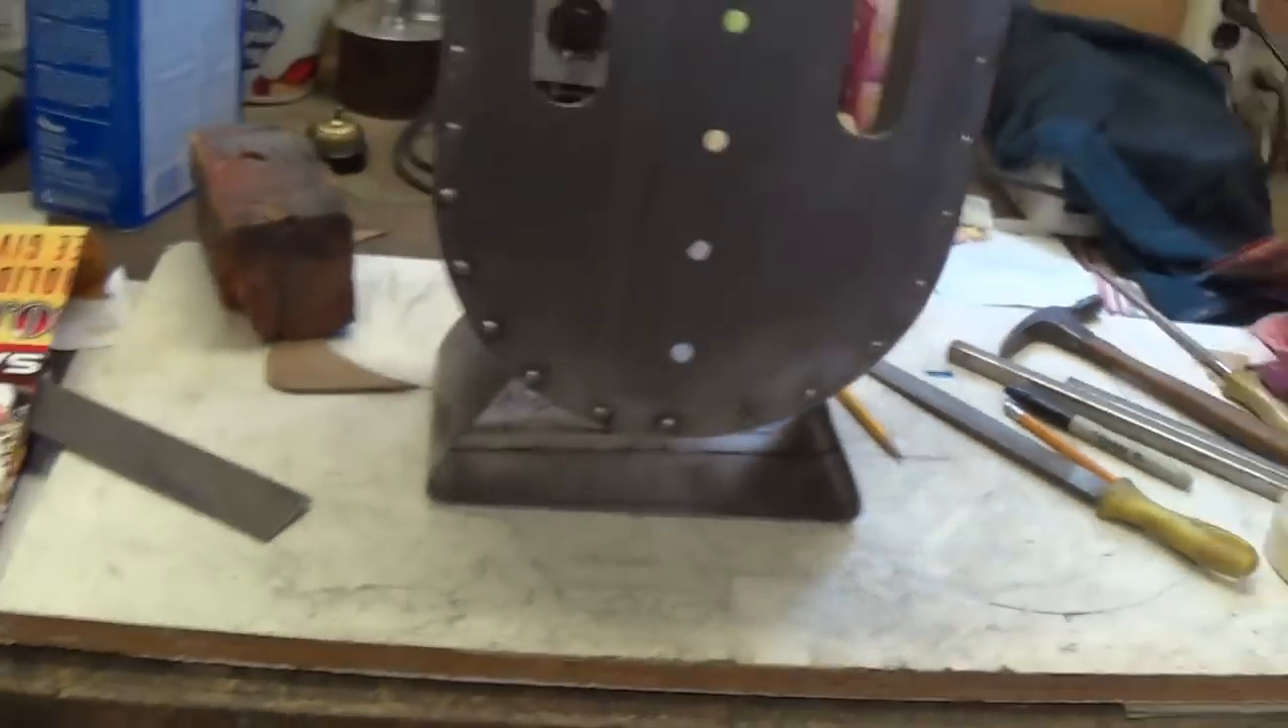Here is the metal cabinet sitting up on its stand. Even without the bolts, it's pretty solid.